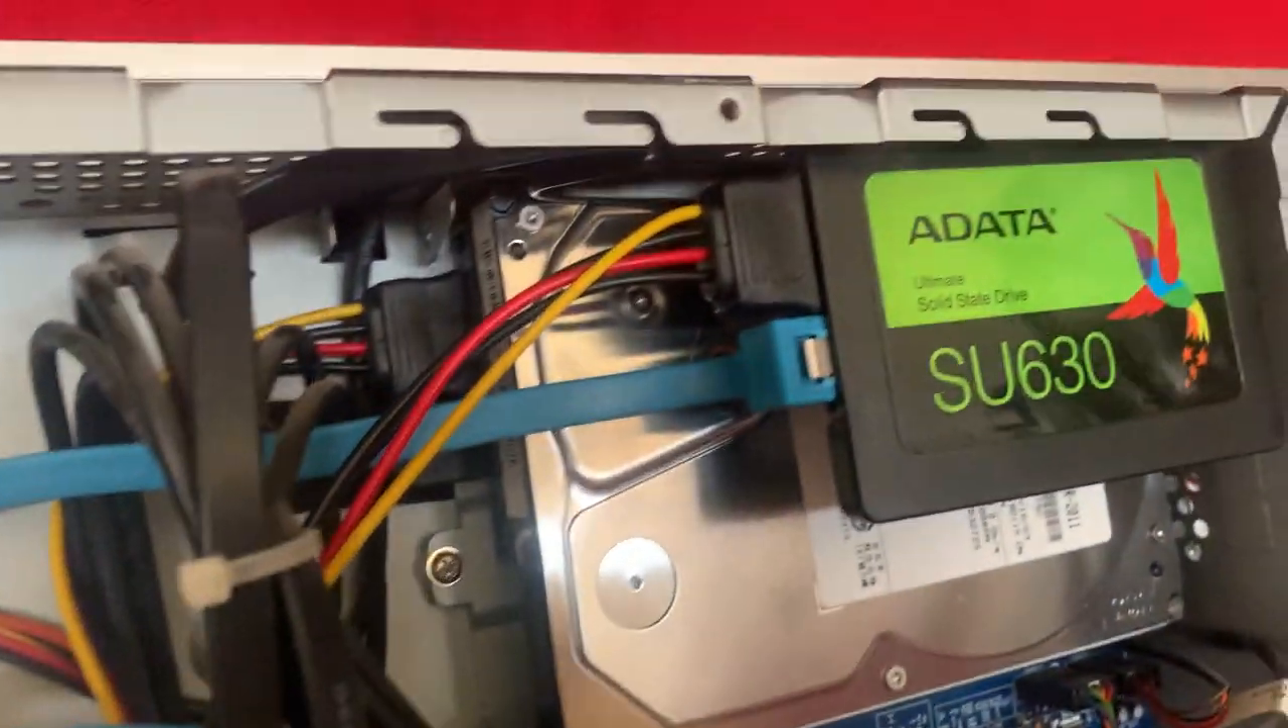Así es como quedó ya he puesto su unidad de estado sólido.